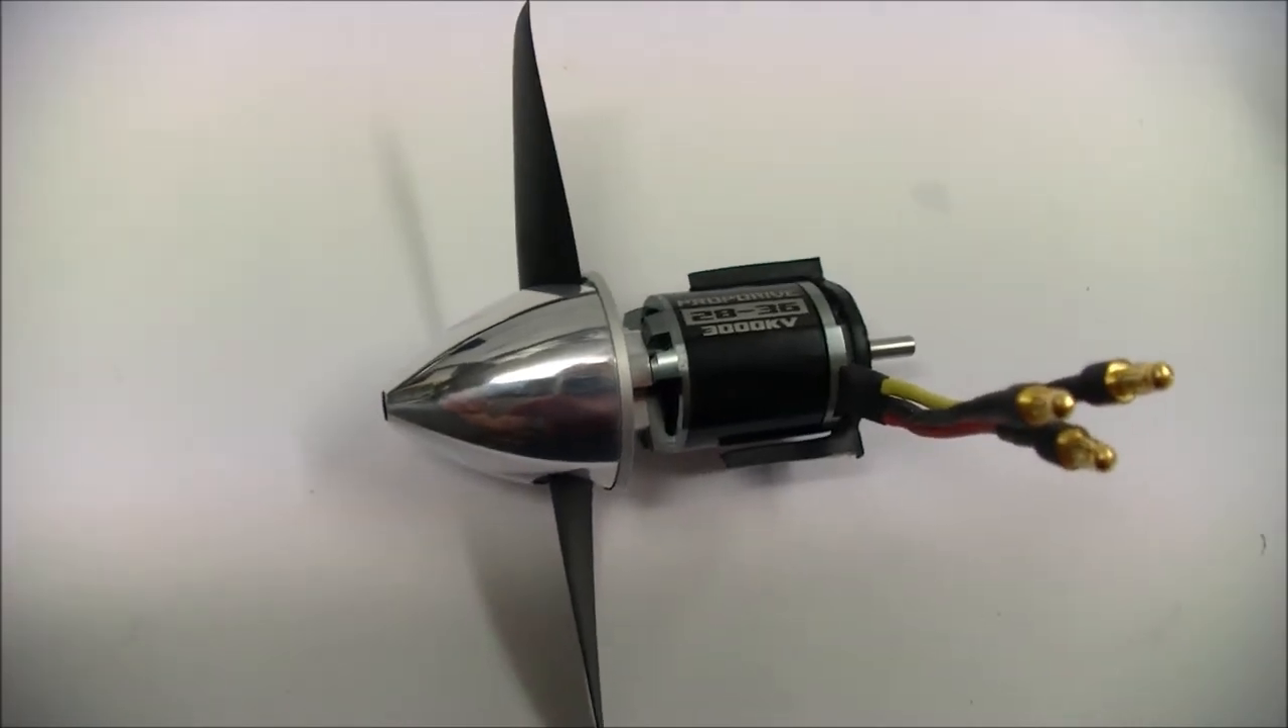And the prop shaft and prop and spinner are on.